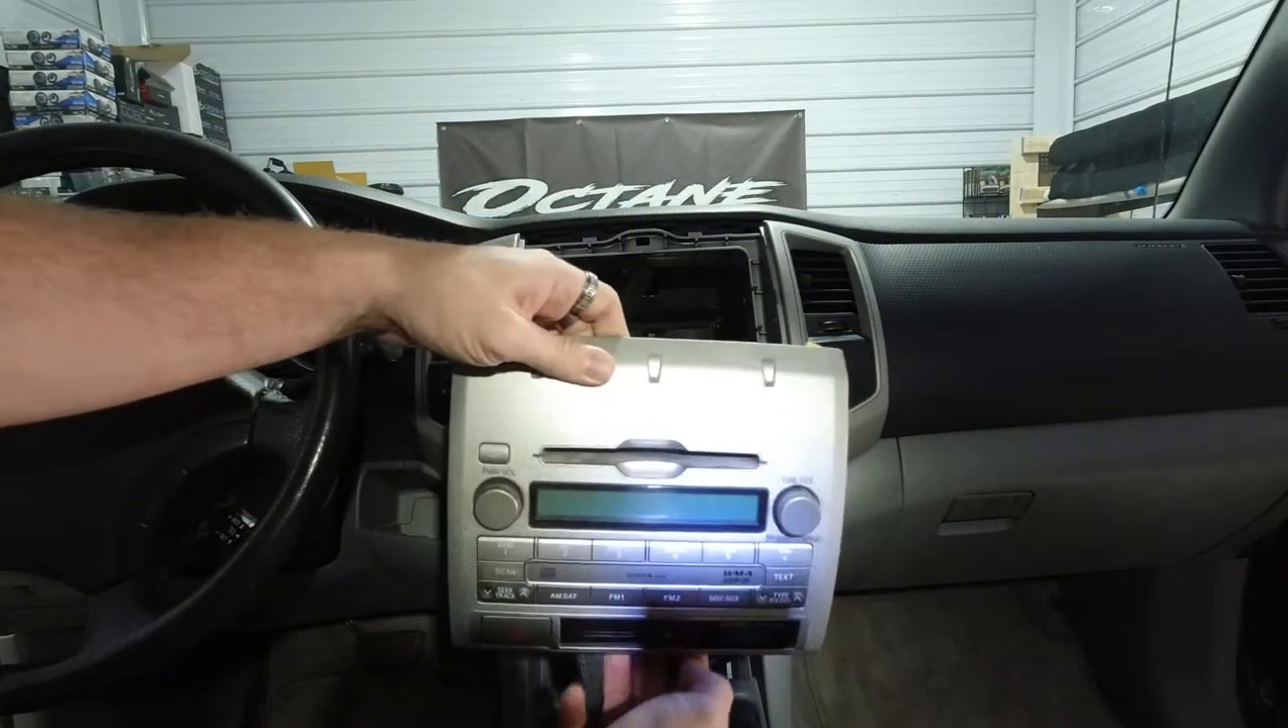So there's the radio pulled out.